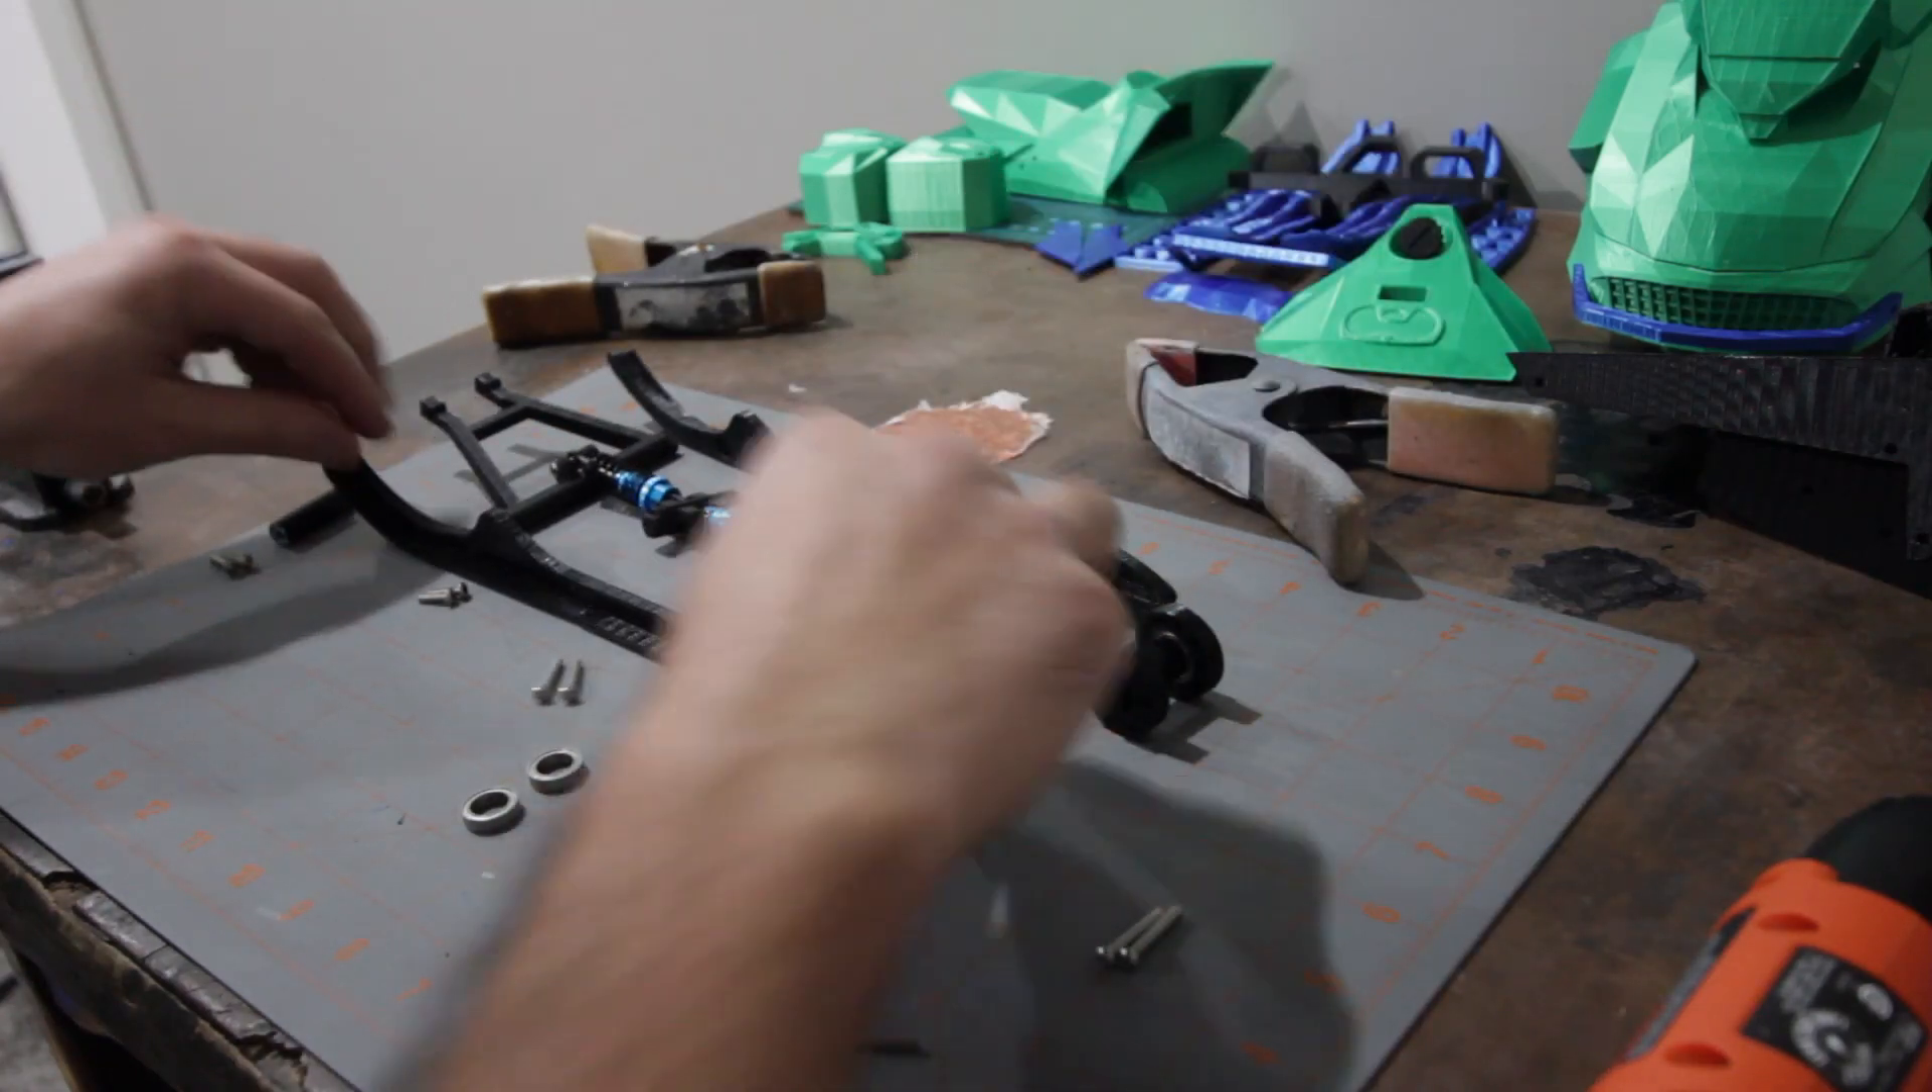Before we forget, we've still got these two bearings here.